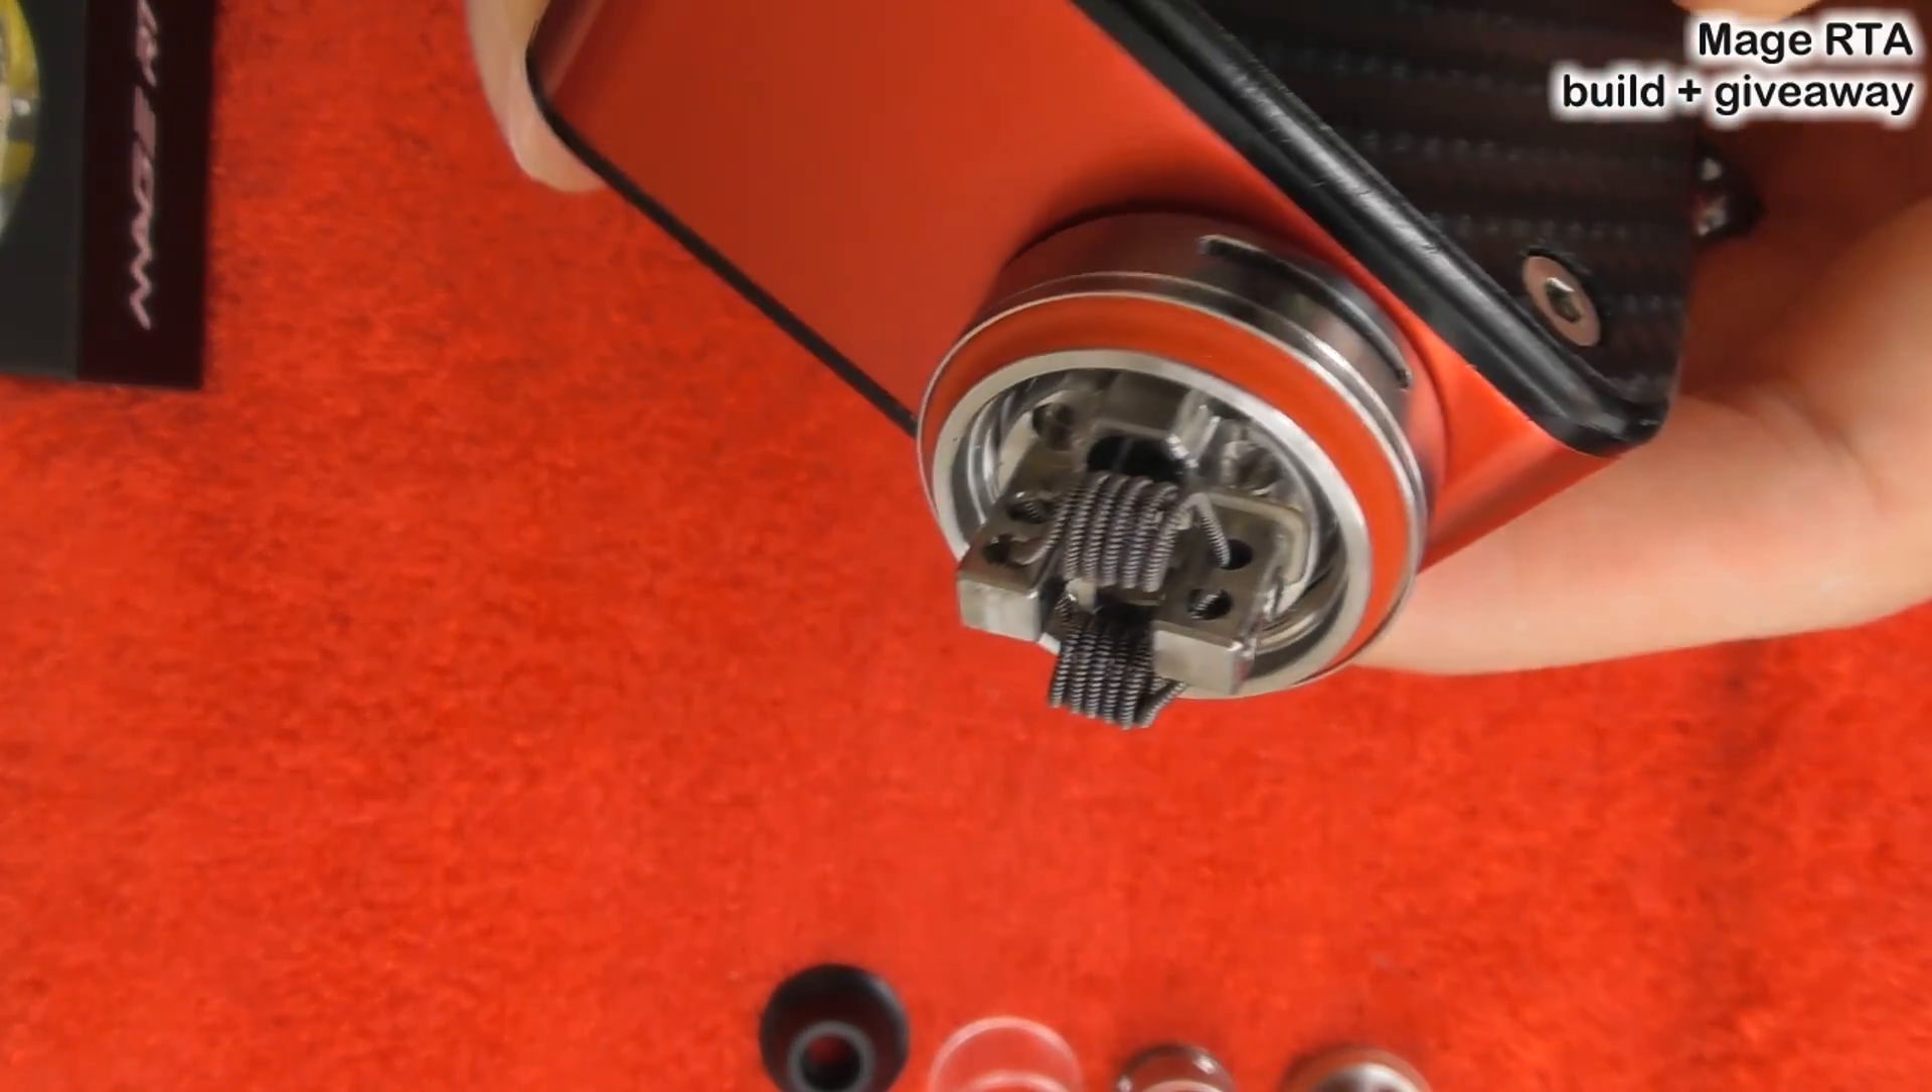So now we have the coils inserted into this deck. We've got our two, six wraps each side of this Ud claptons wire, around a three mil drill bit.